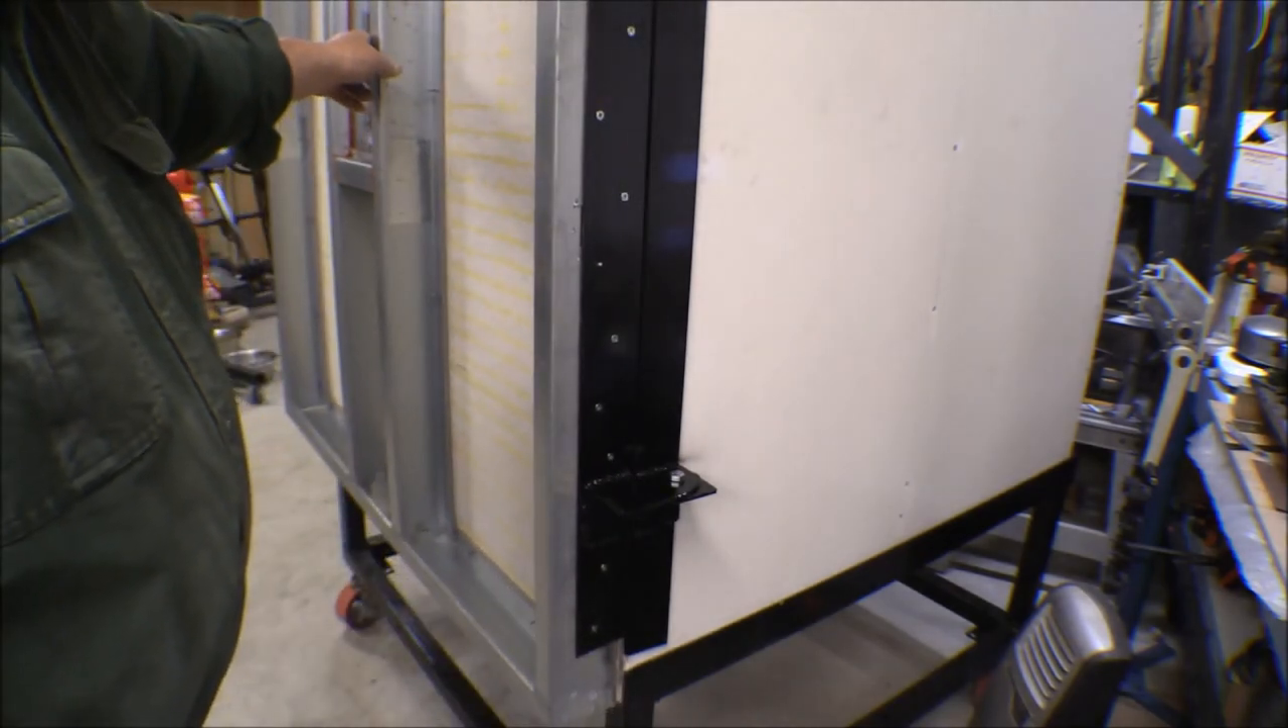Now here's what the strap looks like now that it's all painted and put on there and it's held on pretty good.